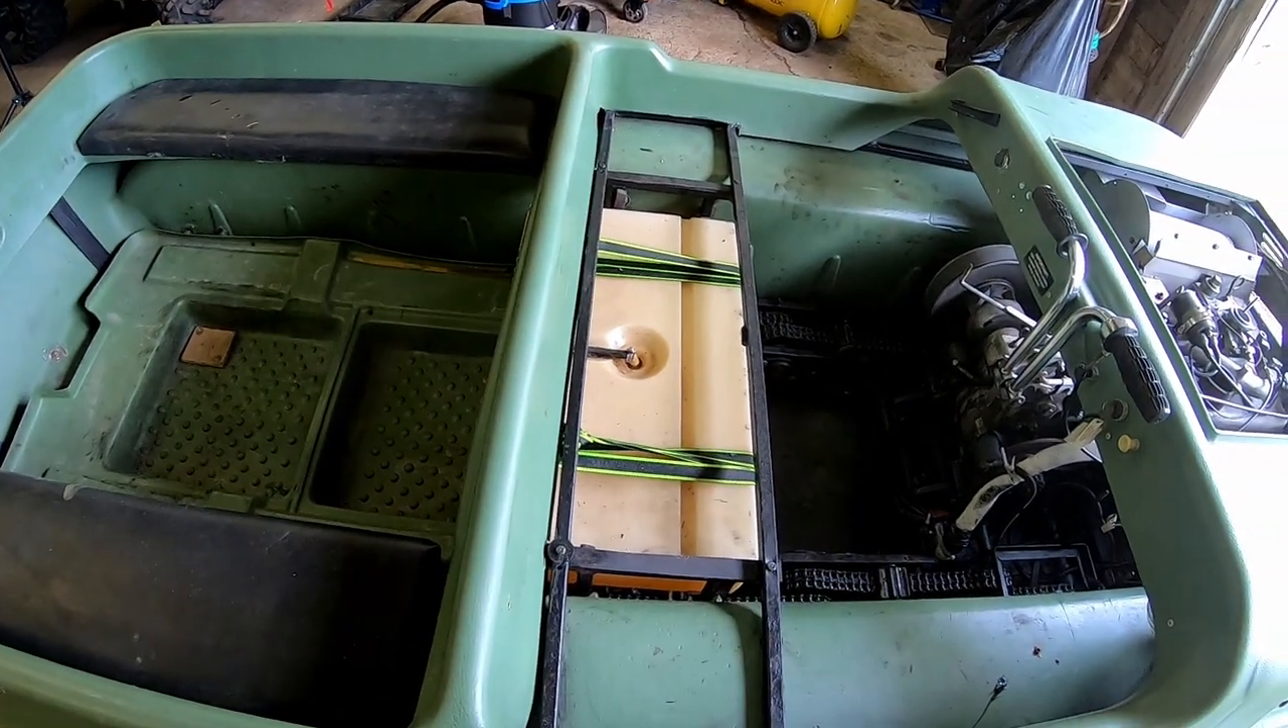Um the seat or the gas tank is strapped in place it's not going to go anywhere anyways but it is strapped in tight now.